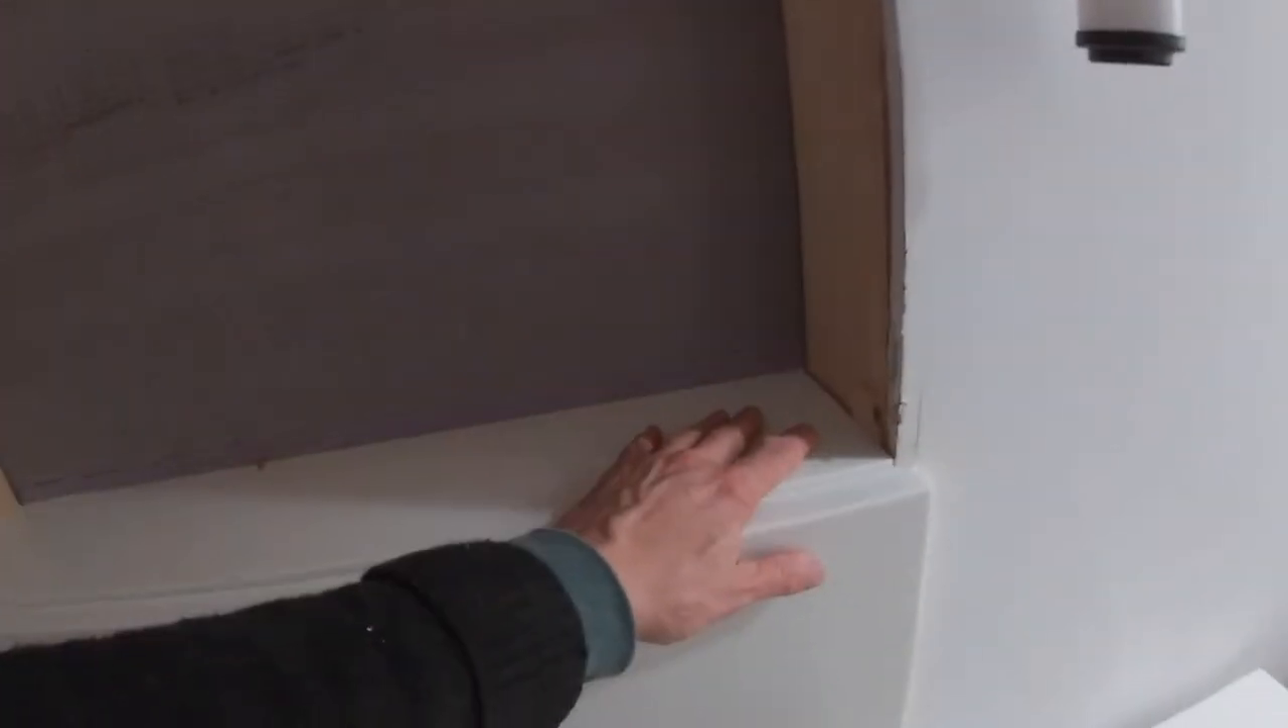One thing that I didn't film but now is done is I've put in a Corian Corian sill piece.